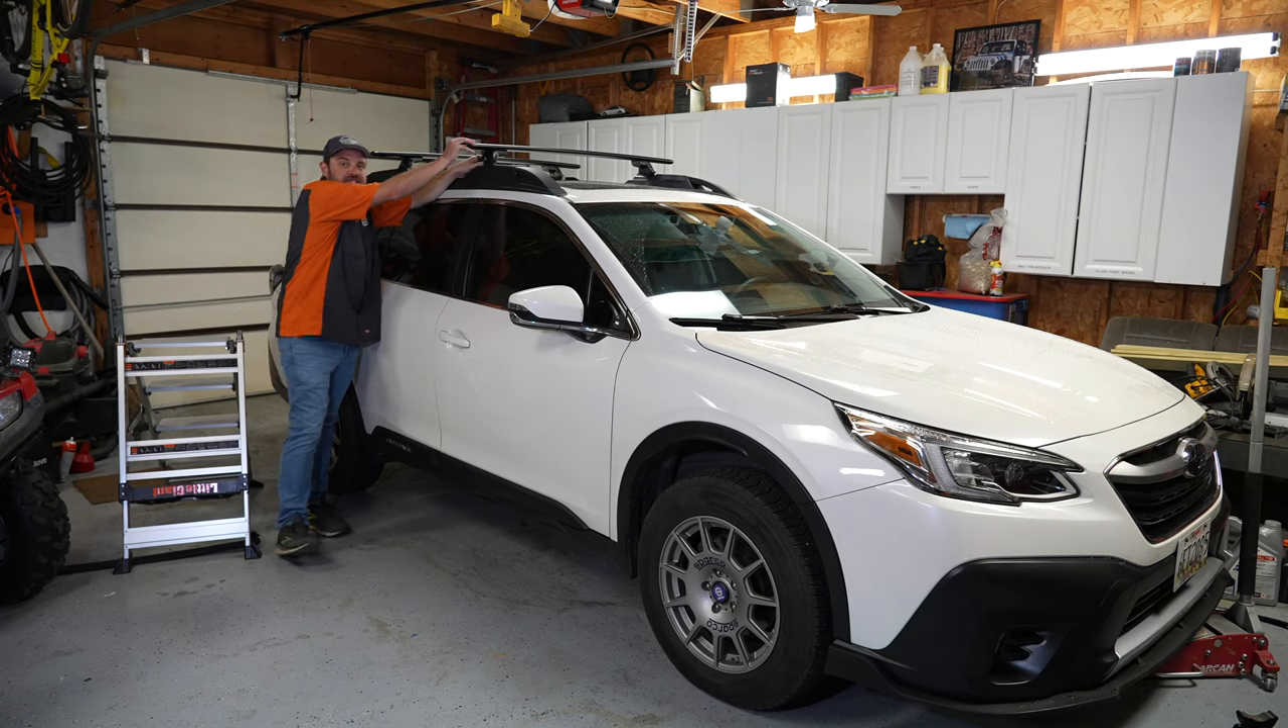So we finished the installation of the Yakima rail system on this 2020 Subaru Outback.